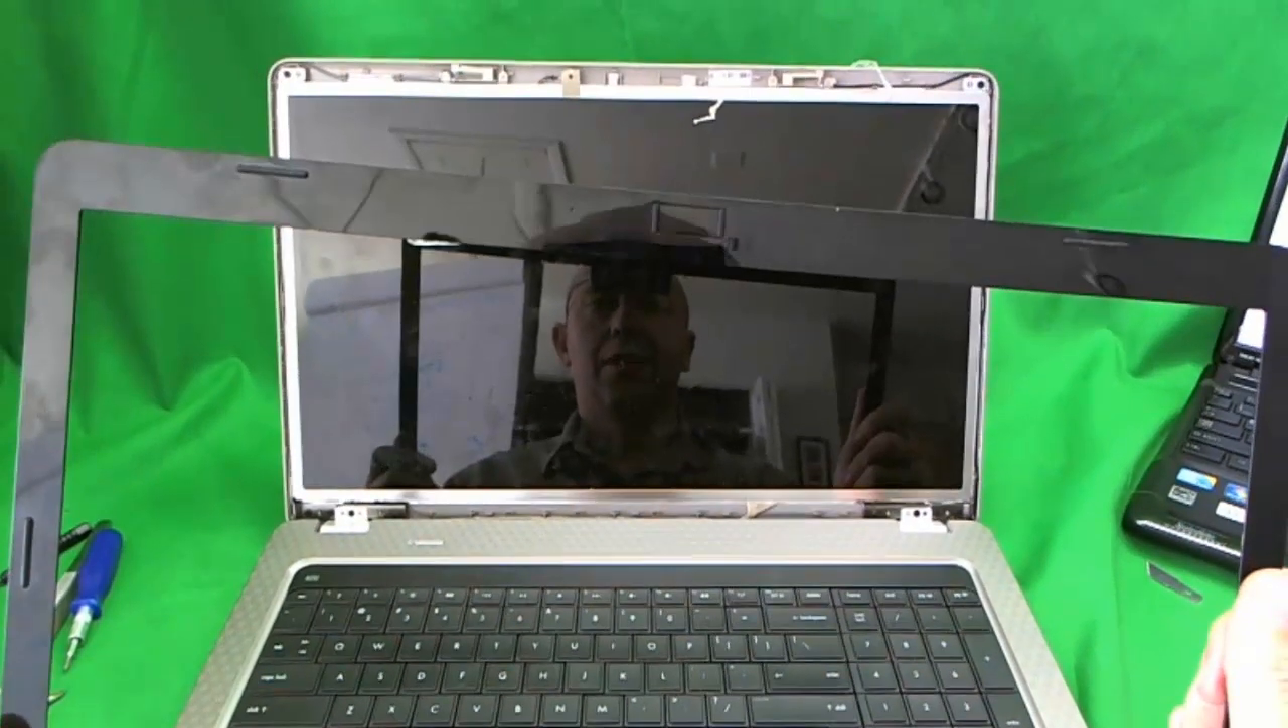And the plastic frame is off.